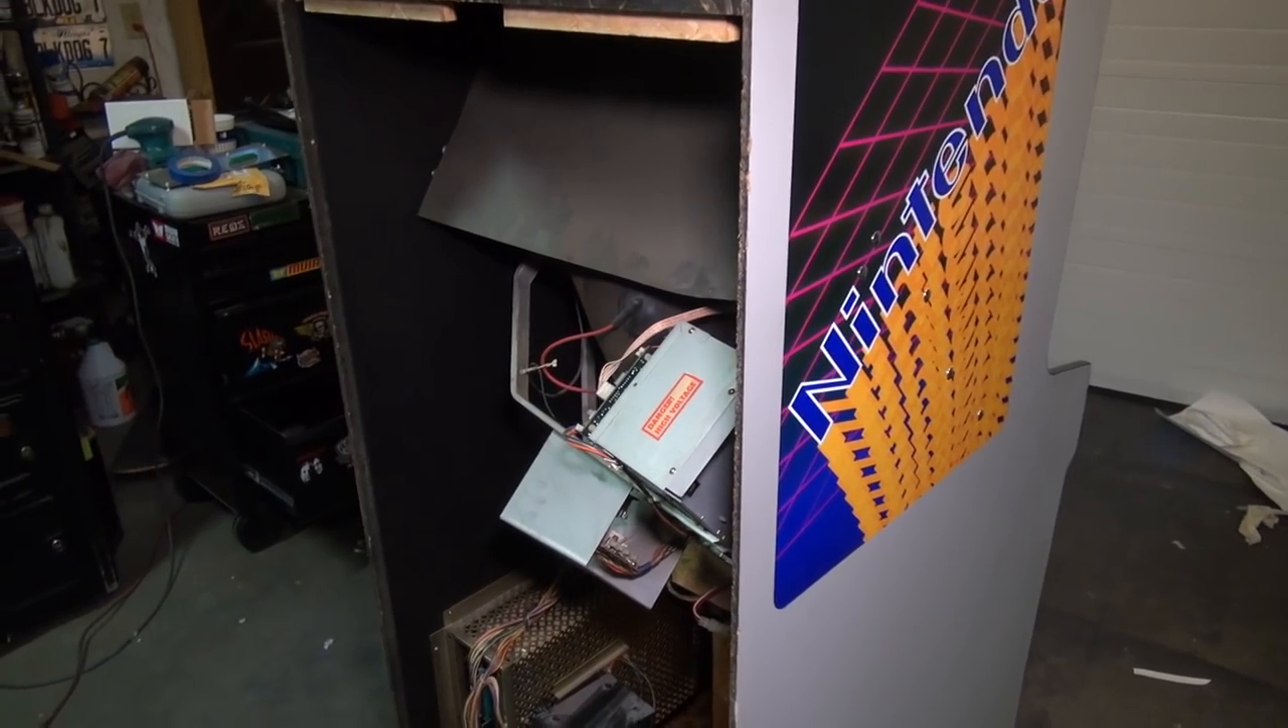Okay guys, side art is on.